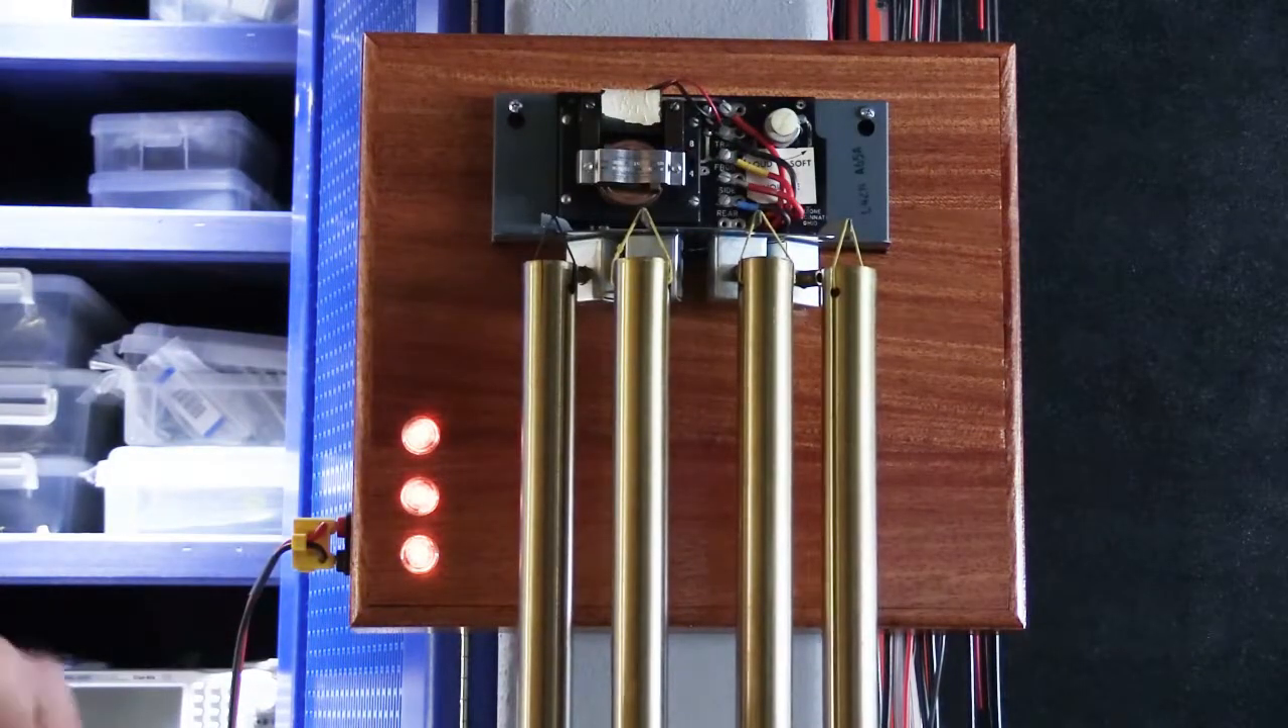I have the l model base installed on my newly built chime testing jig so i have a set of k model tubes hung on the l model base.